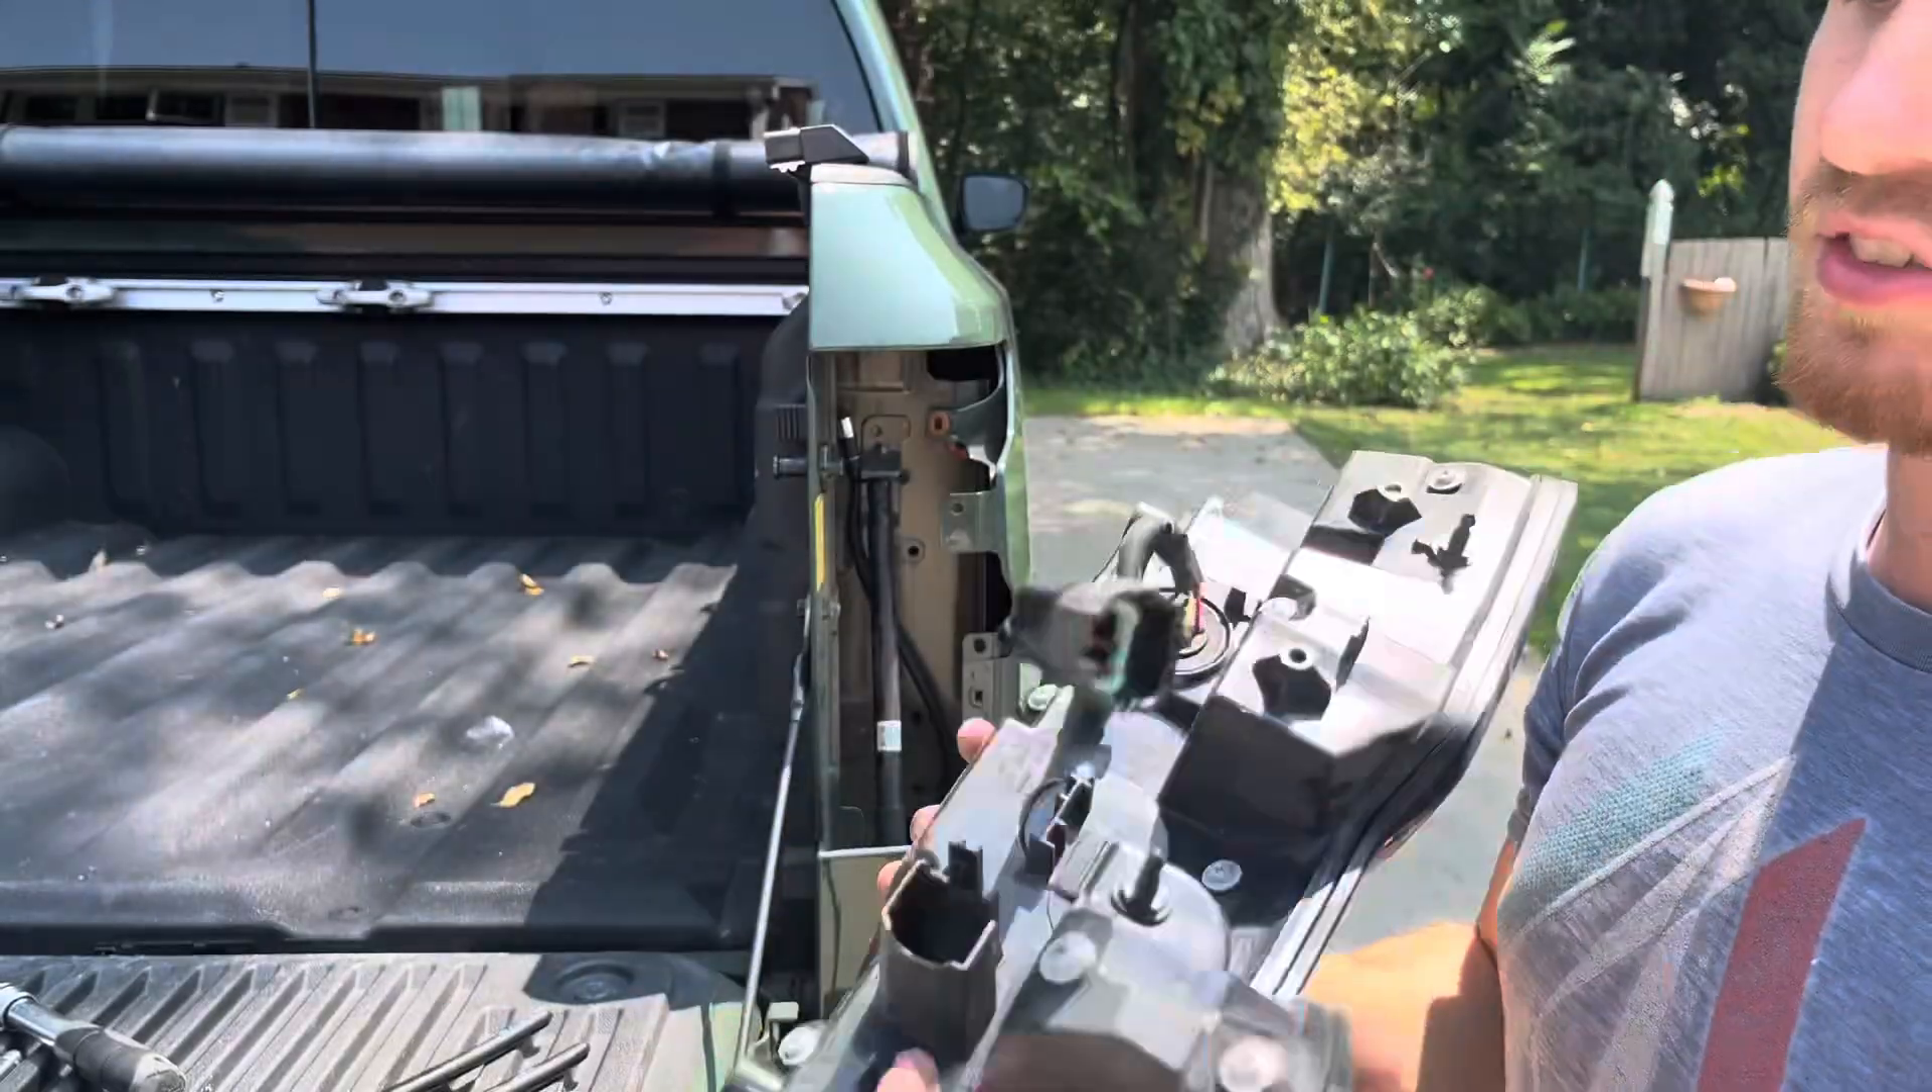Now all that's left to do is to throw this tail light back in.